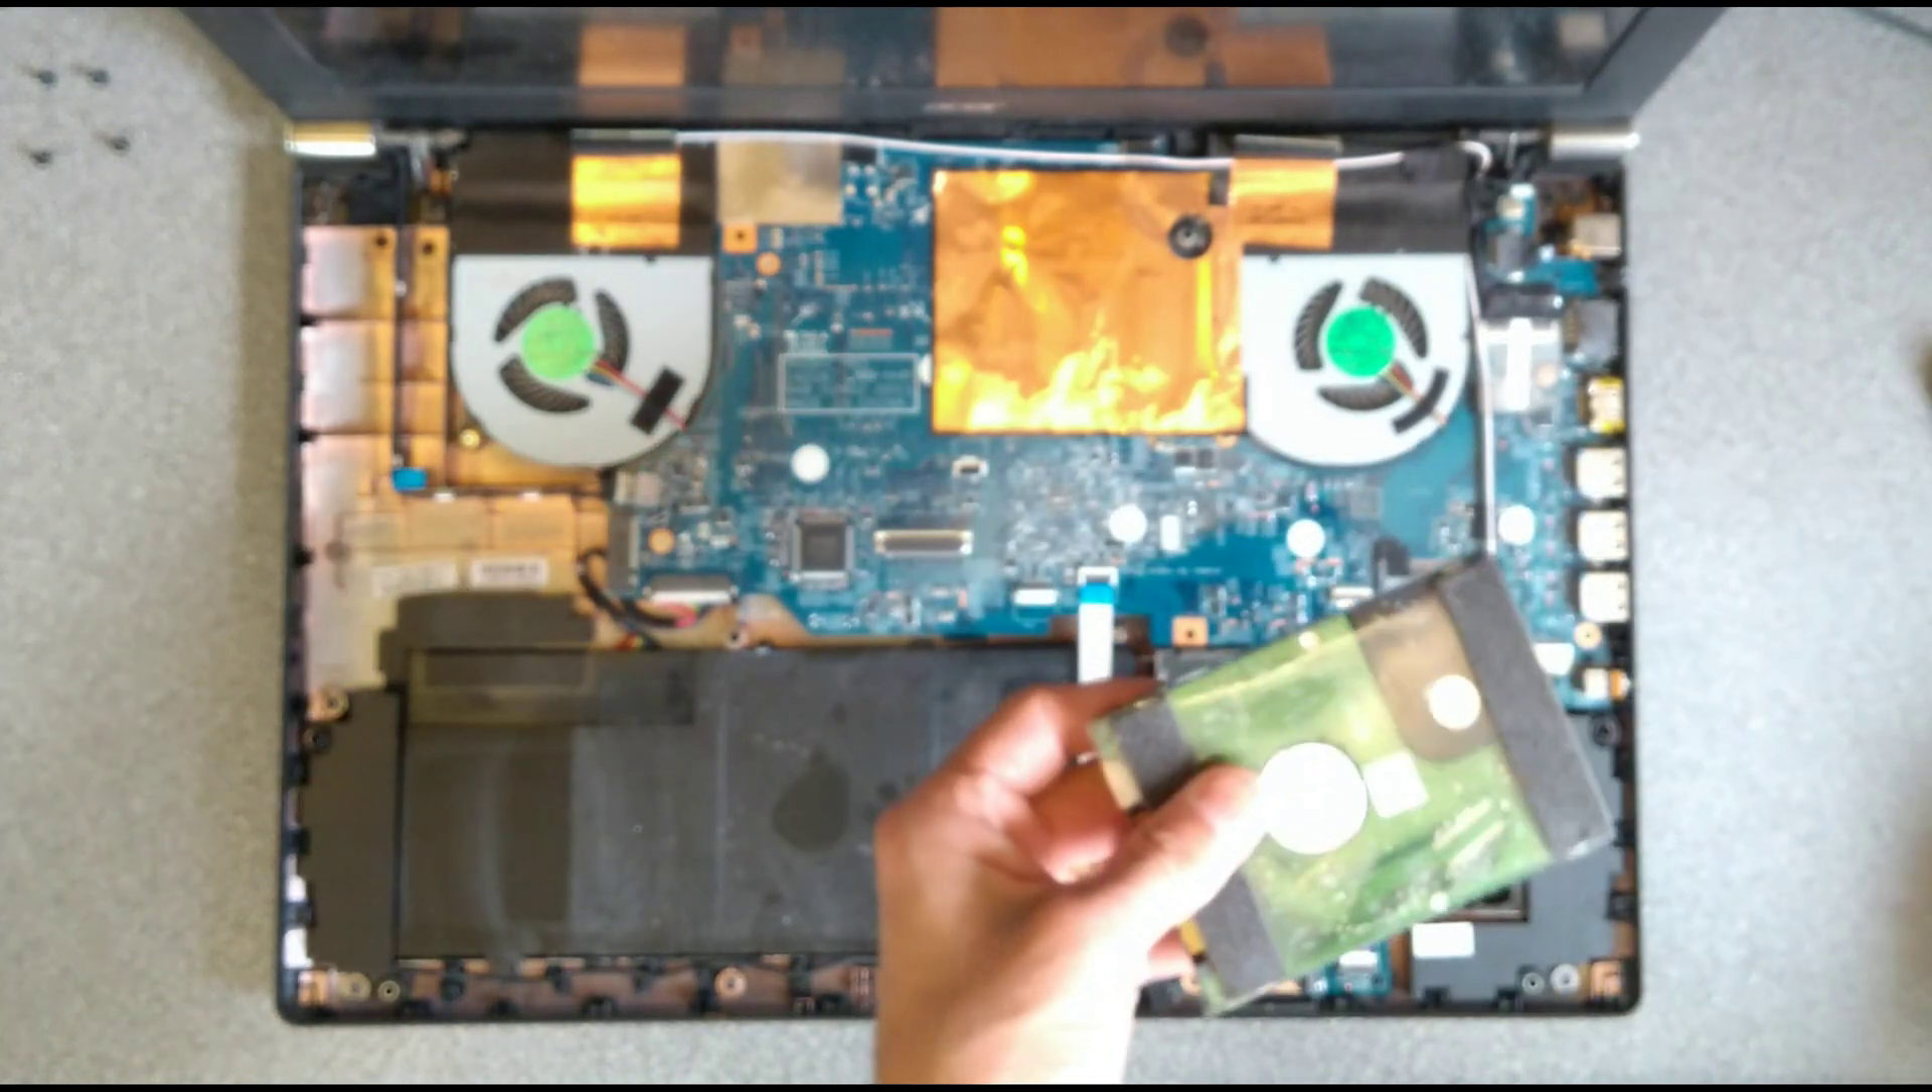And there we go. That's the hard disk removed.